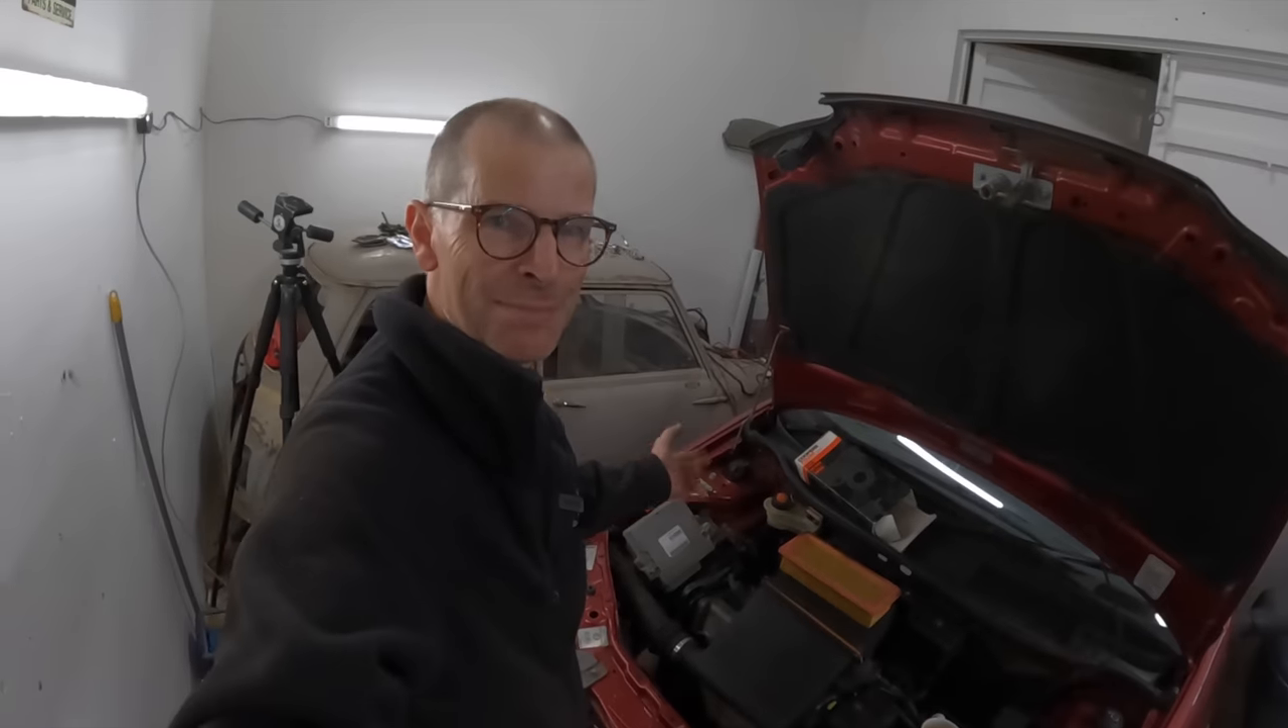Right now the only thing left to do is to snap the air filter back into place with the nice shiny new filter element popped inside there.